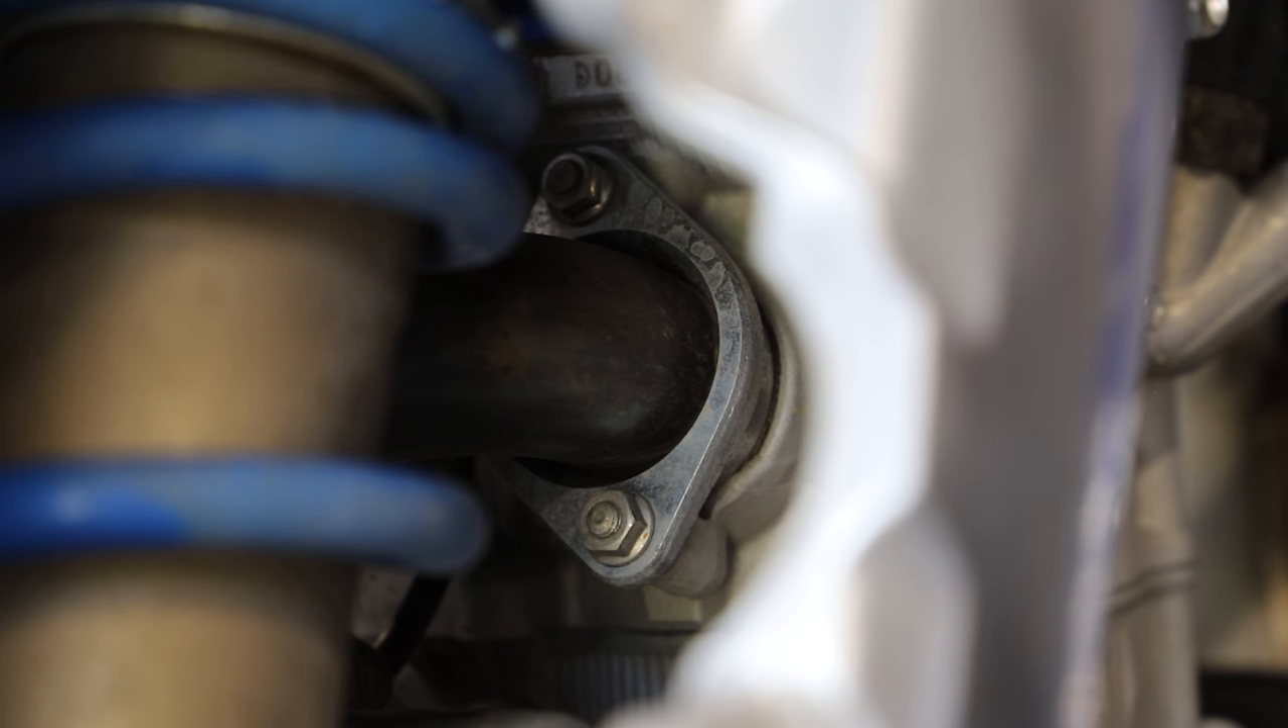The last two bolts to remove our stock exhaust are these two right here.